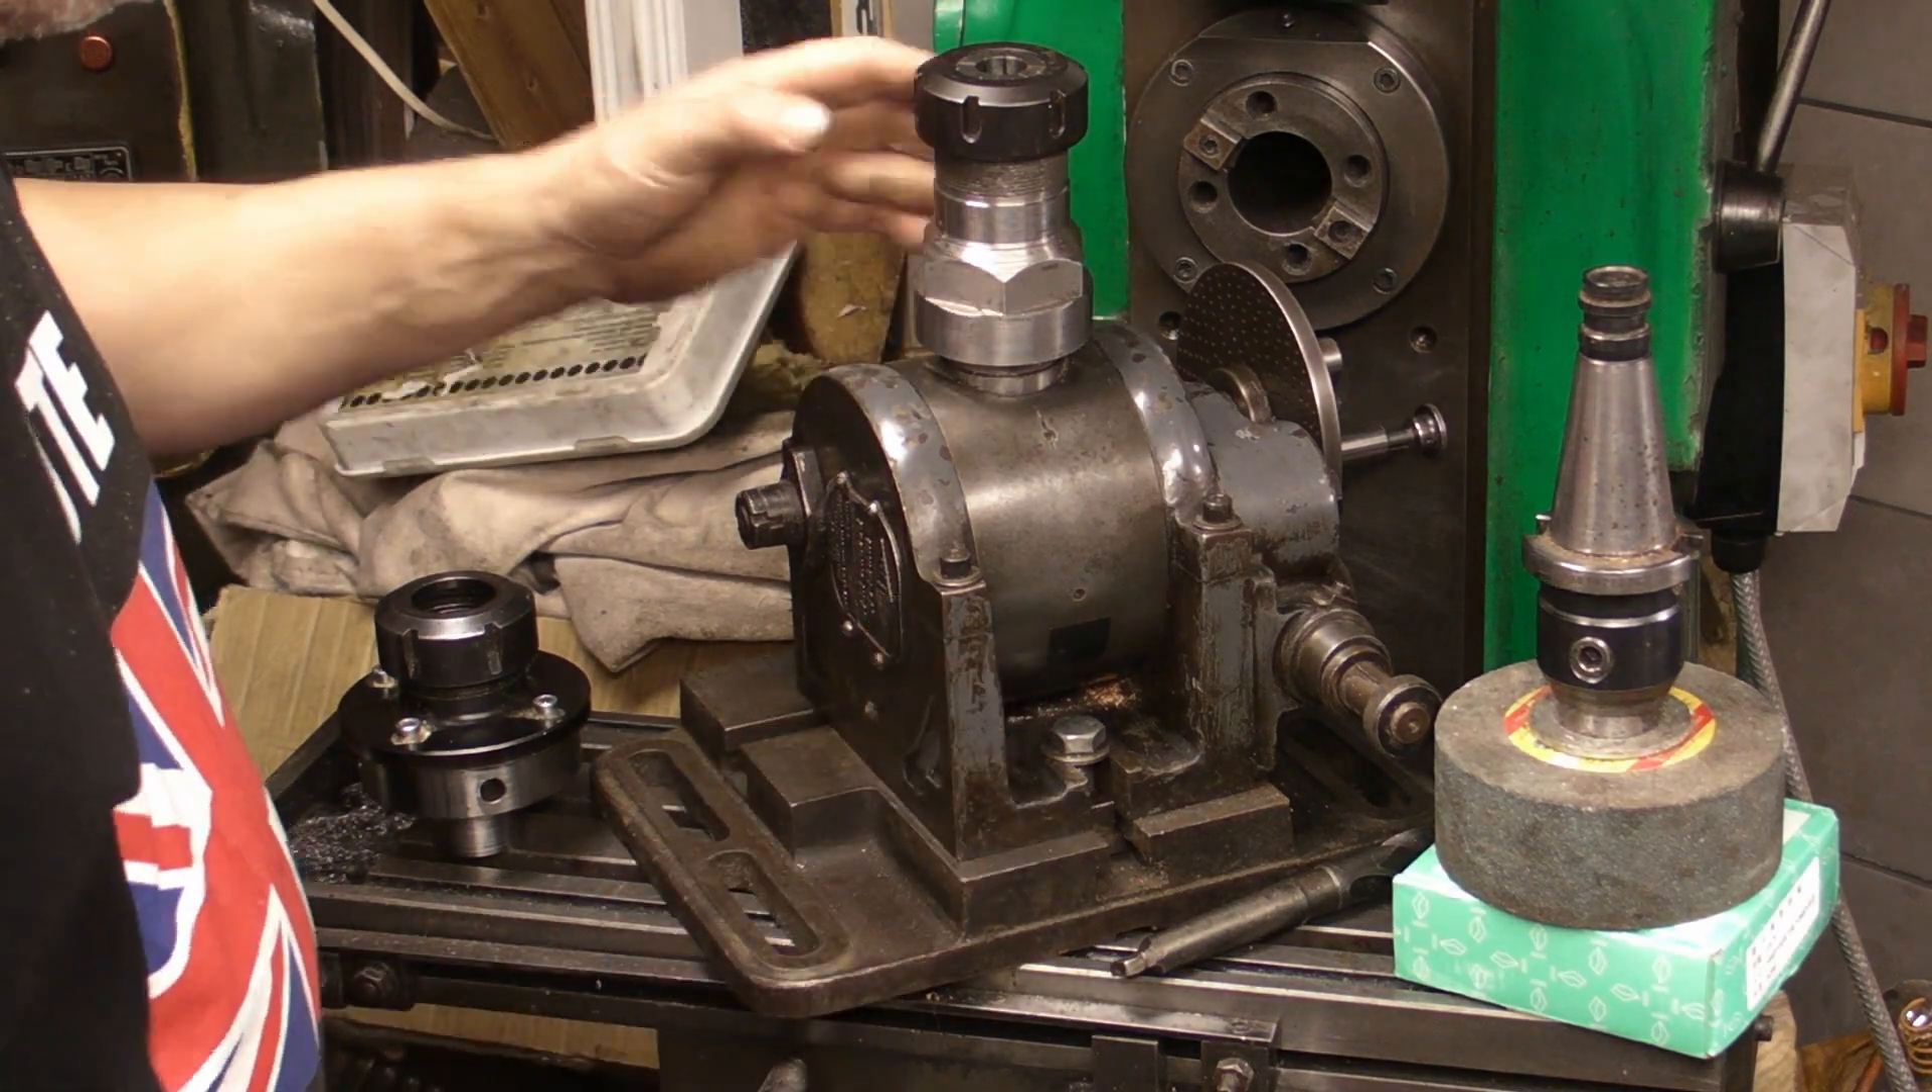Originally this came with a three-jaw chuck and I'd taken that off and I've mounted this ER40 chuck onto it.